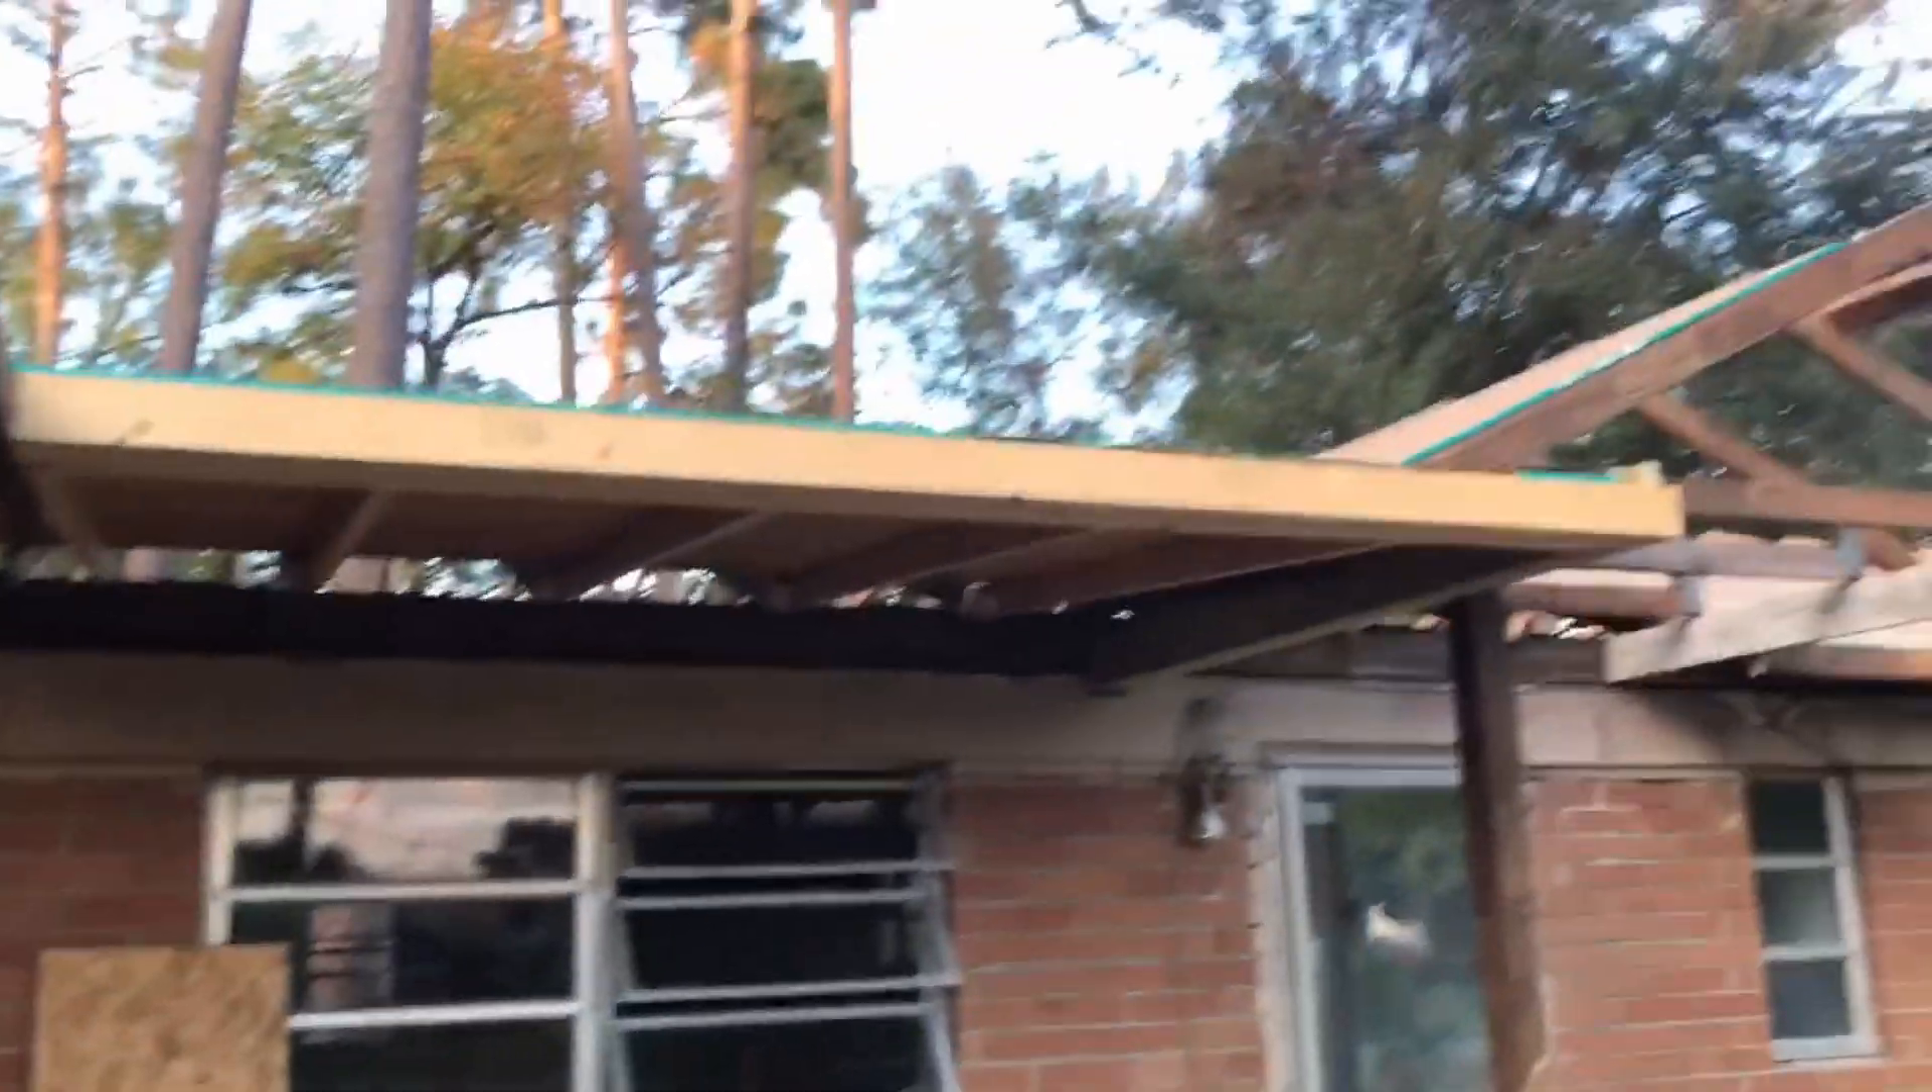We've got this porch framed out. Still going to have to come in and frame up the ceiling in it.